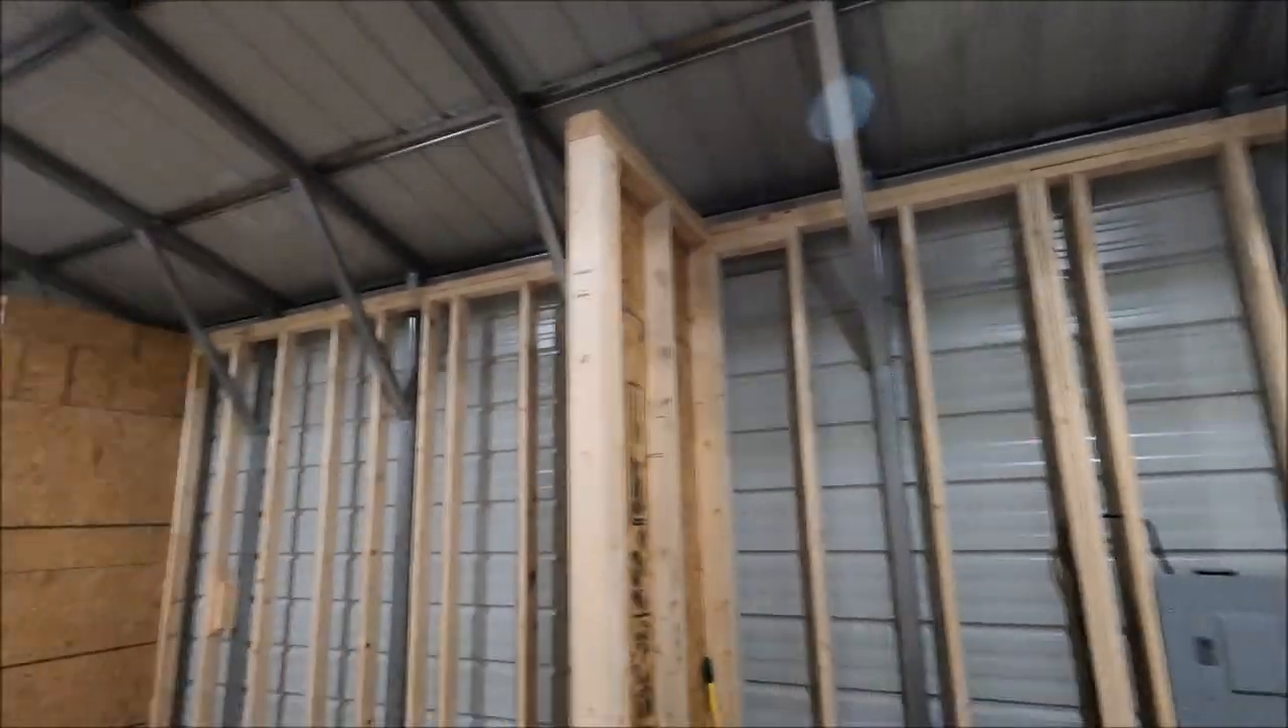So I have the top plate on all of my walls.